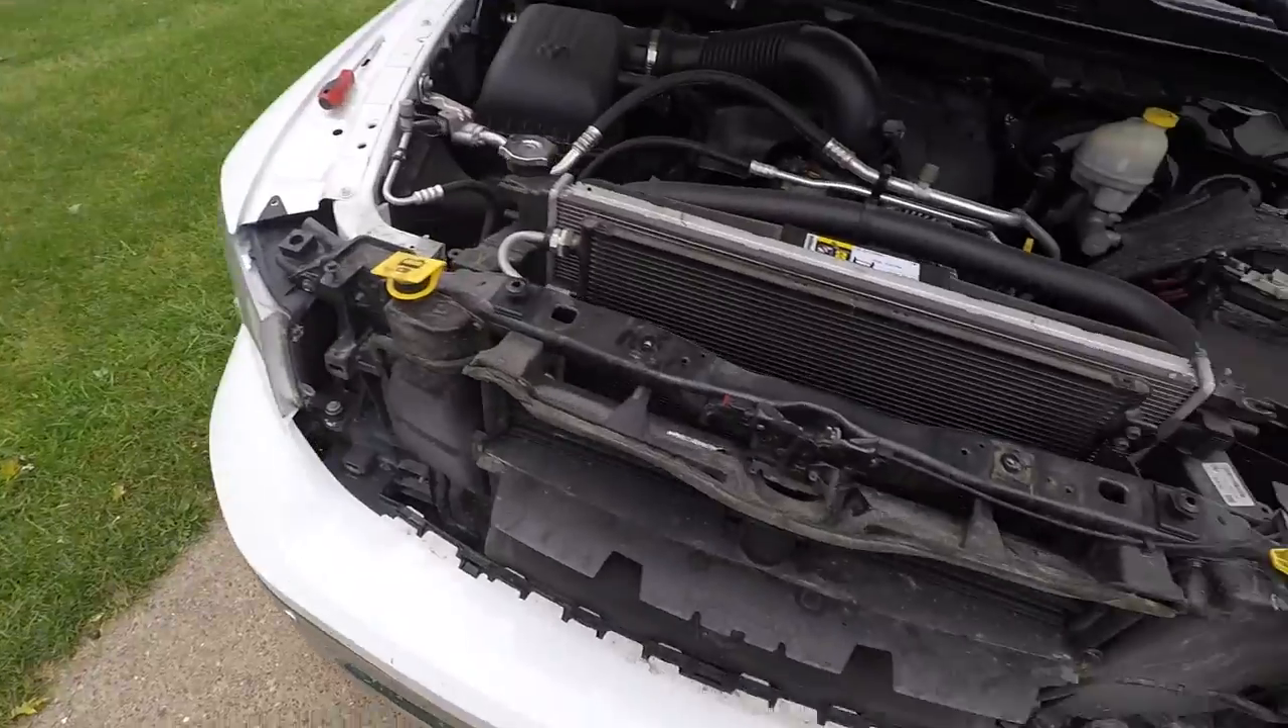So that's it, guys. The grill is out.